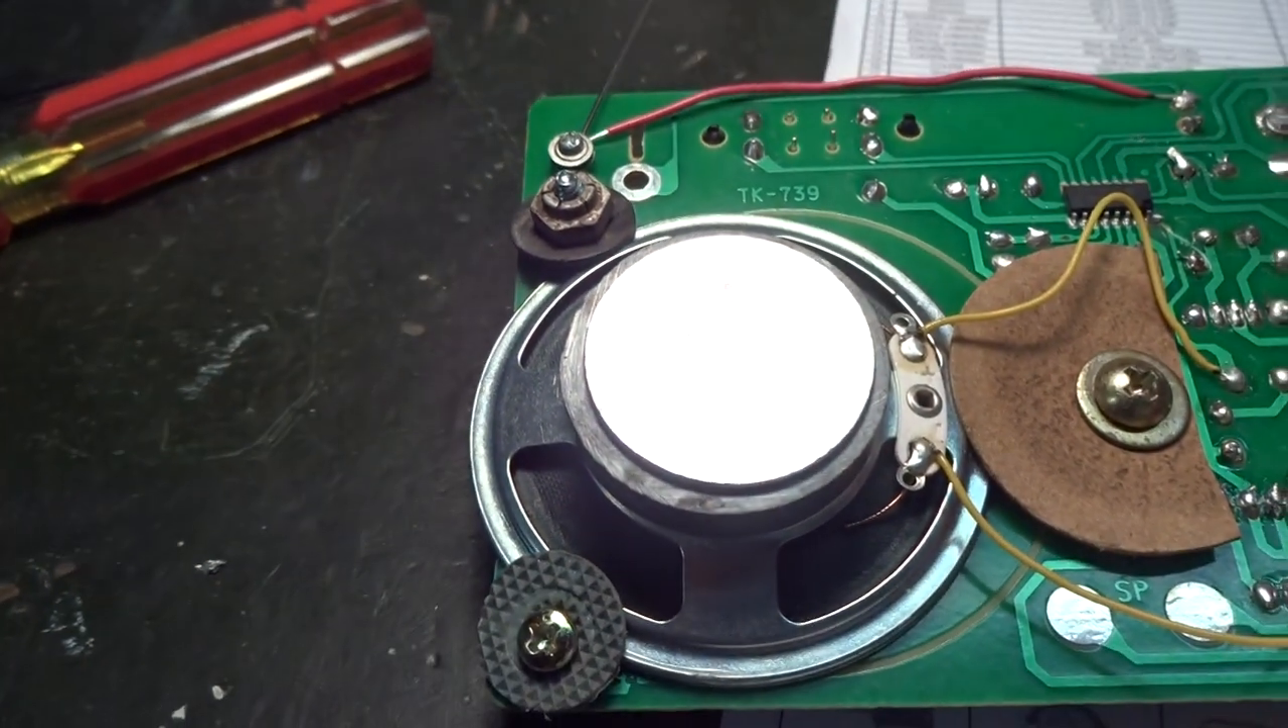I added larger washers to keep my speaker attached to the circuit board.